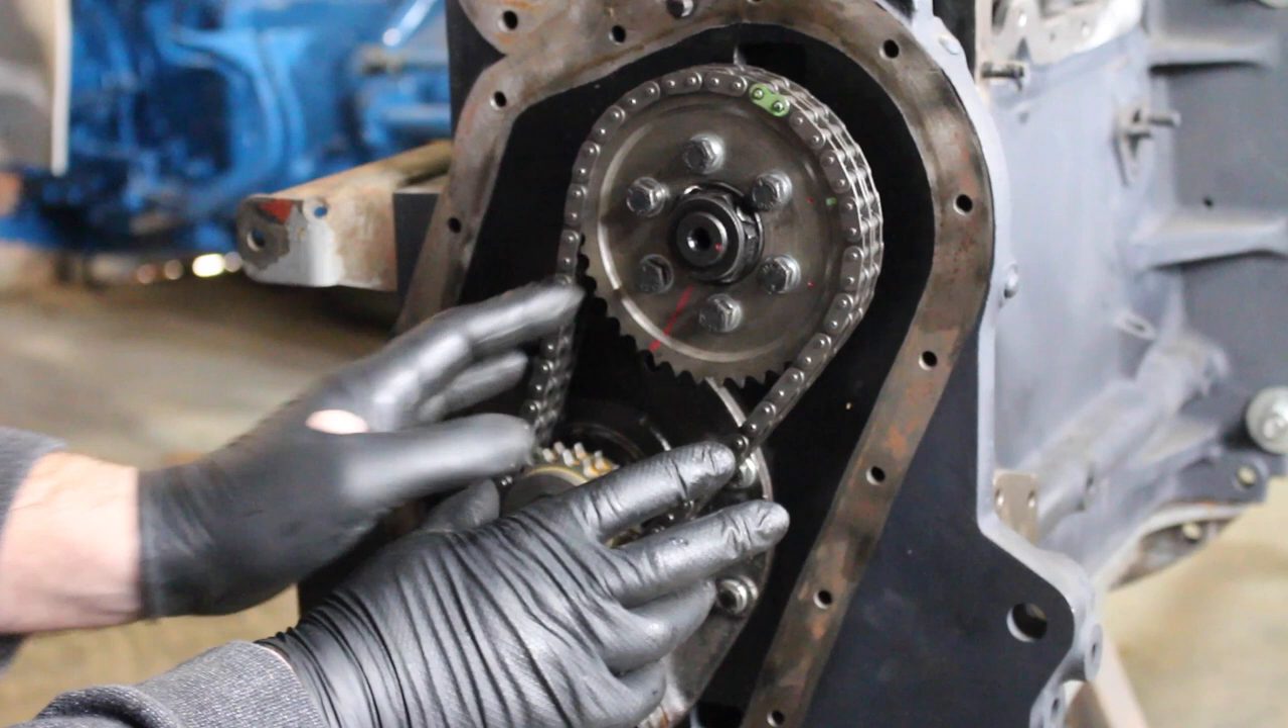Okay so here's our chain and sprocket on.